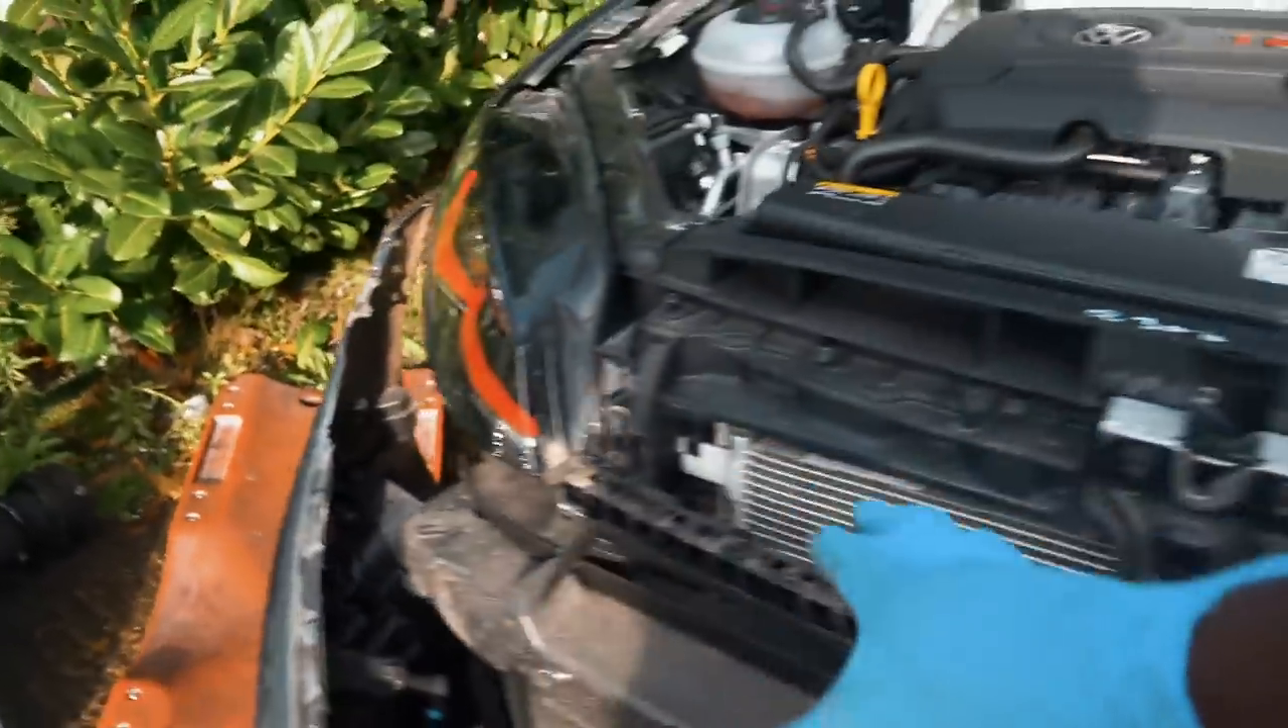But anyway, as you can see, we went ahead and got the bumper off.